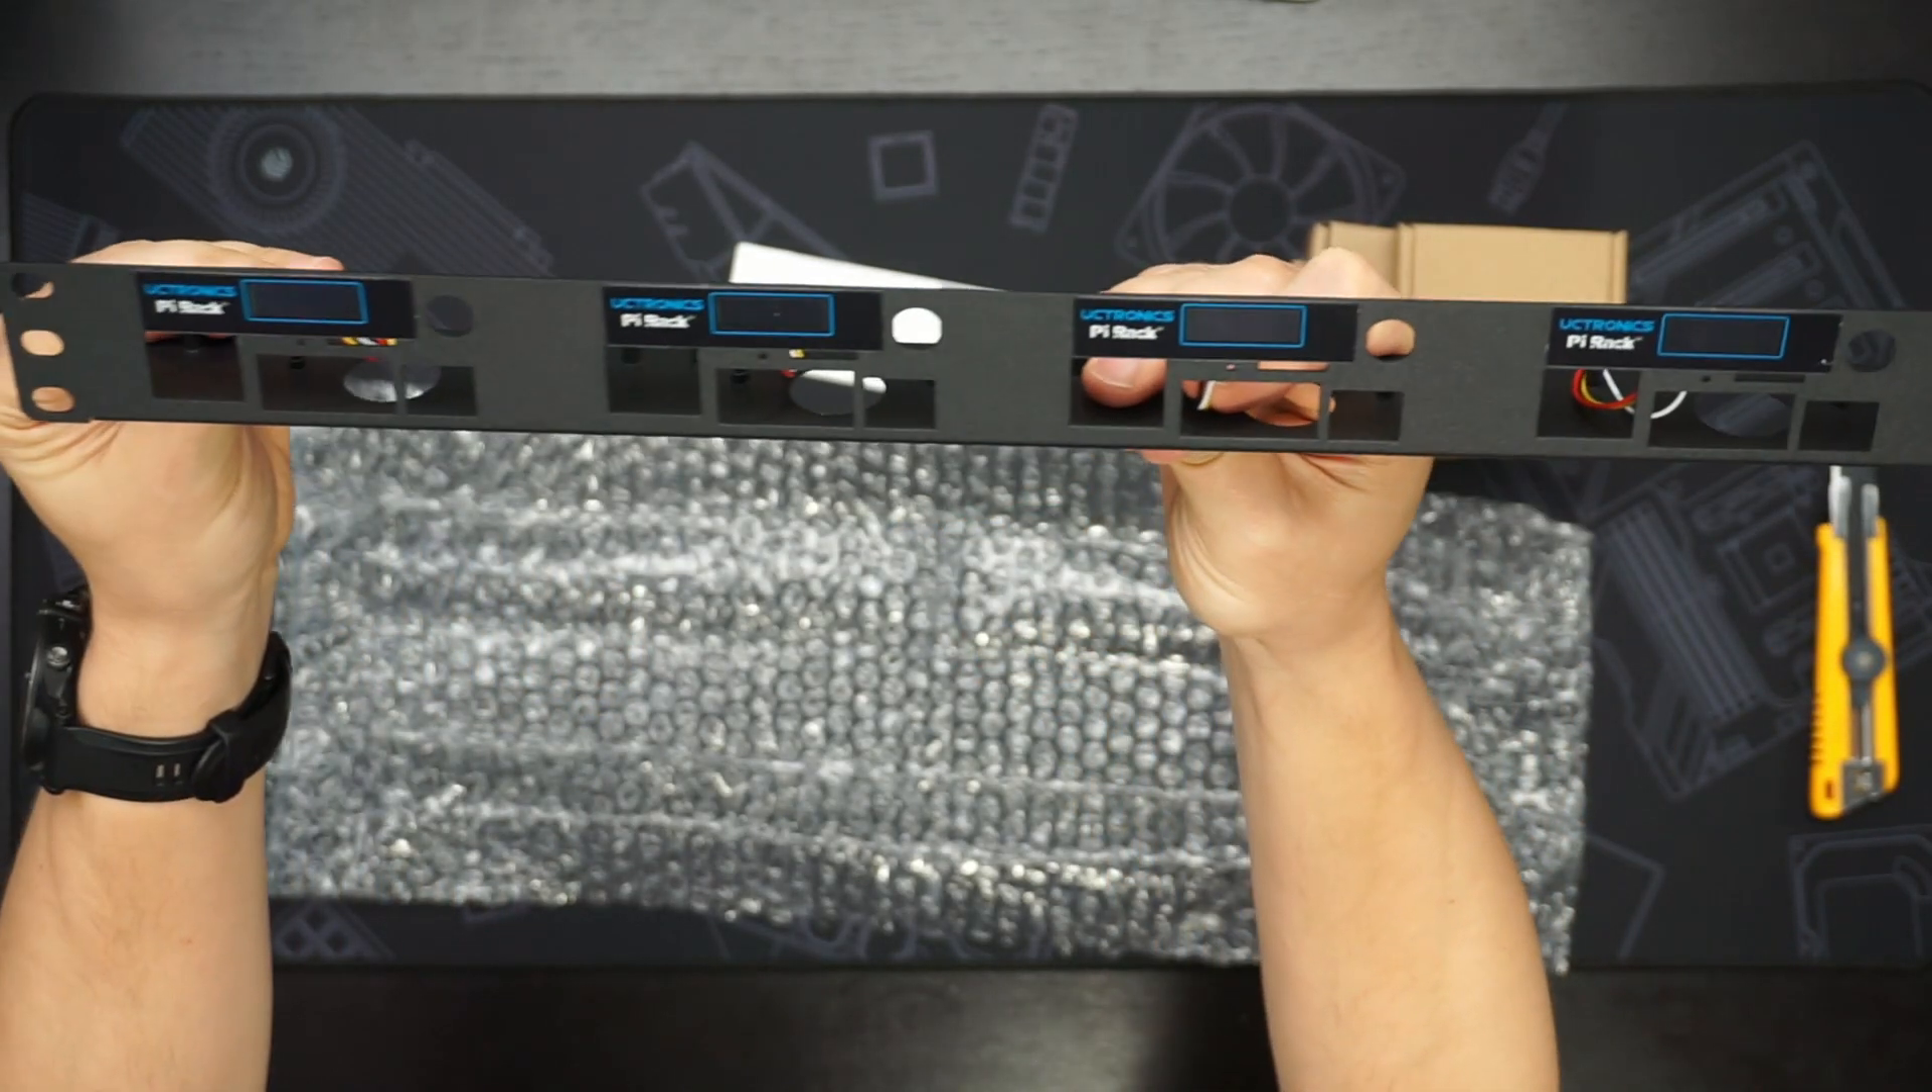There's the OLED displays already mounted on the 1U bracket here.